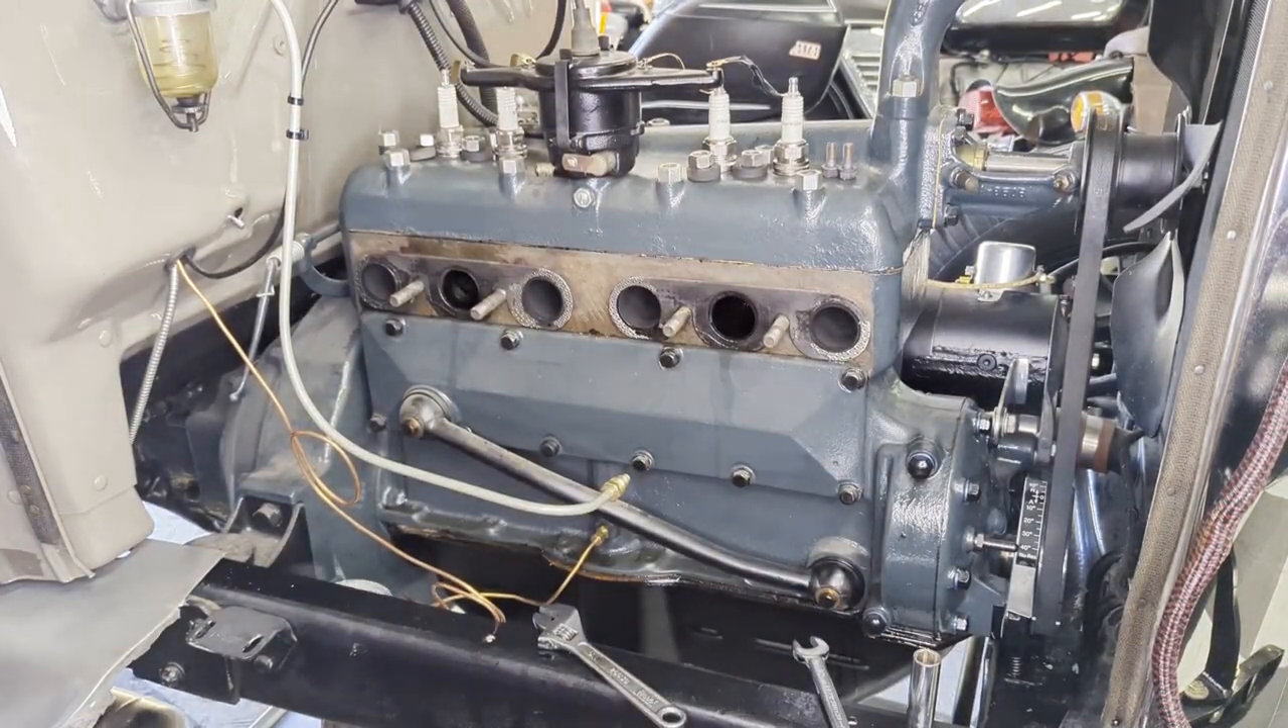Now I have my exhaust manifold removed.